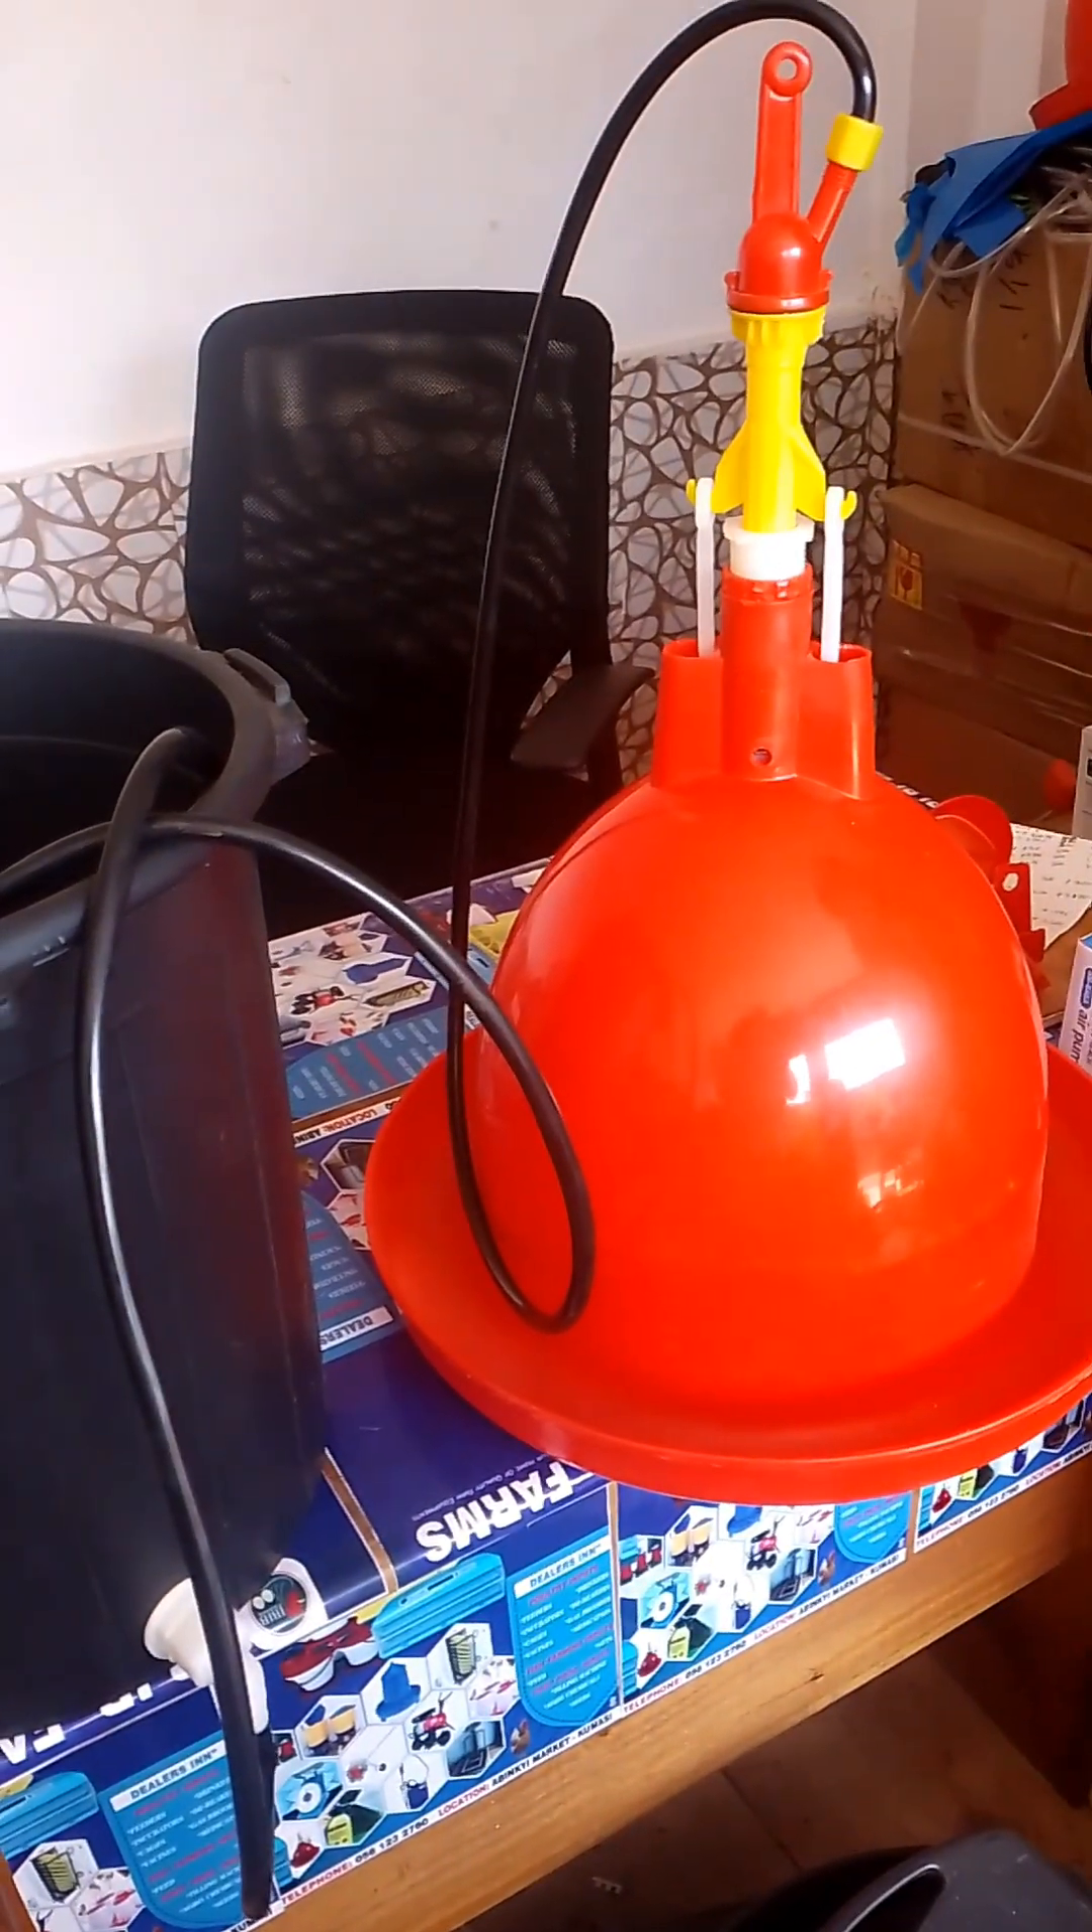So our automatic drinker and our water source has been assembled. It's finally done.